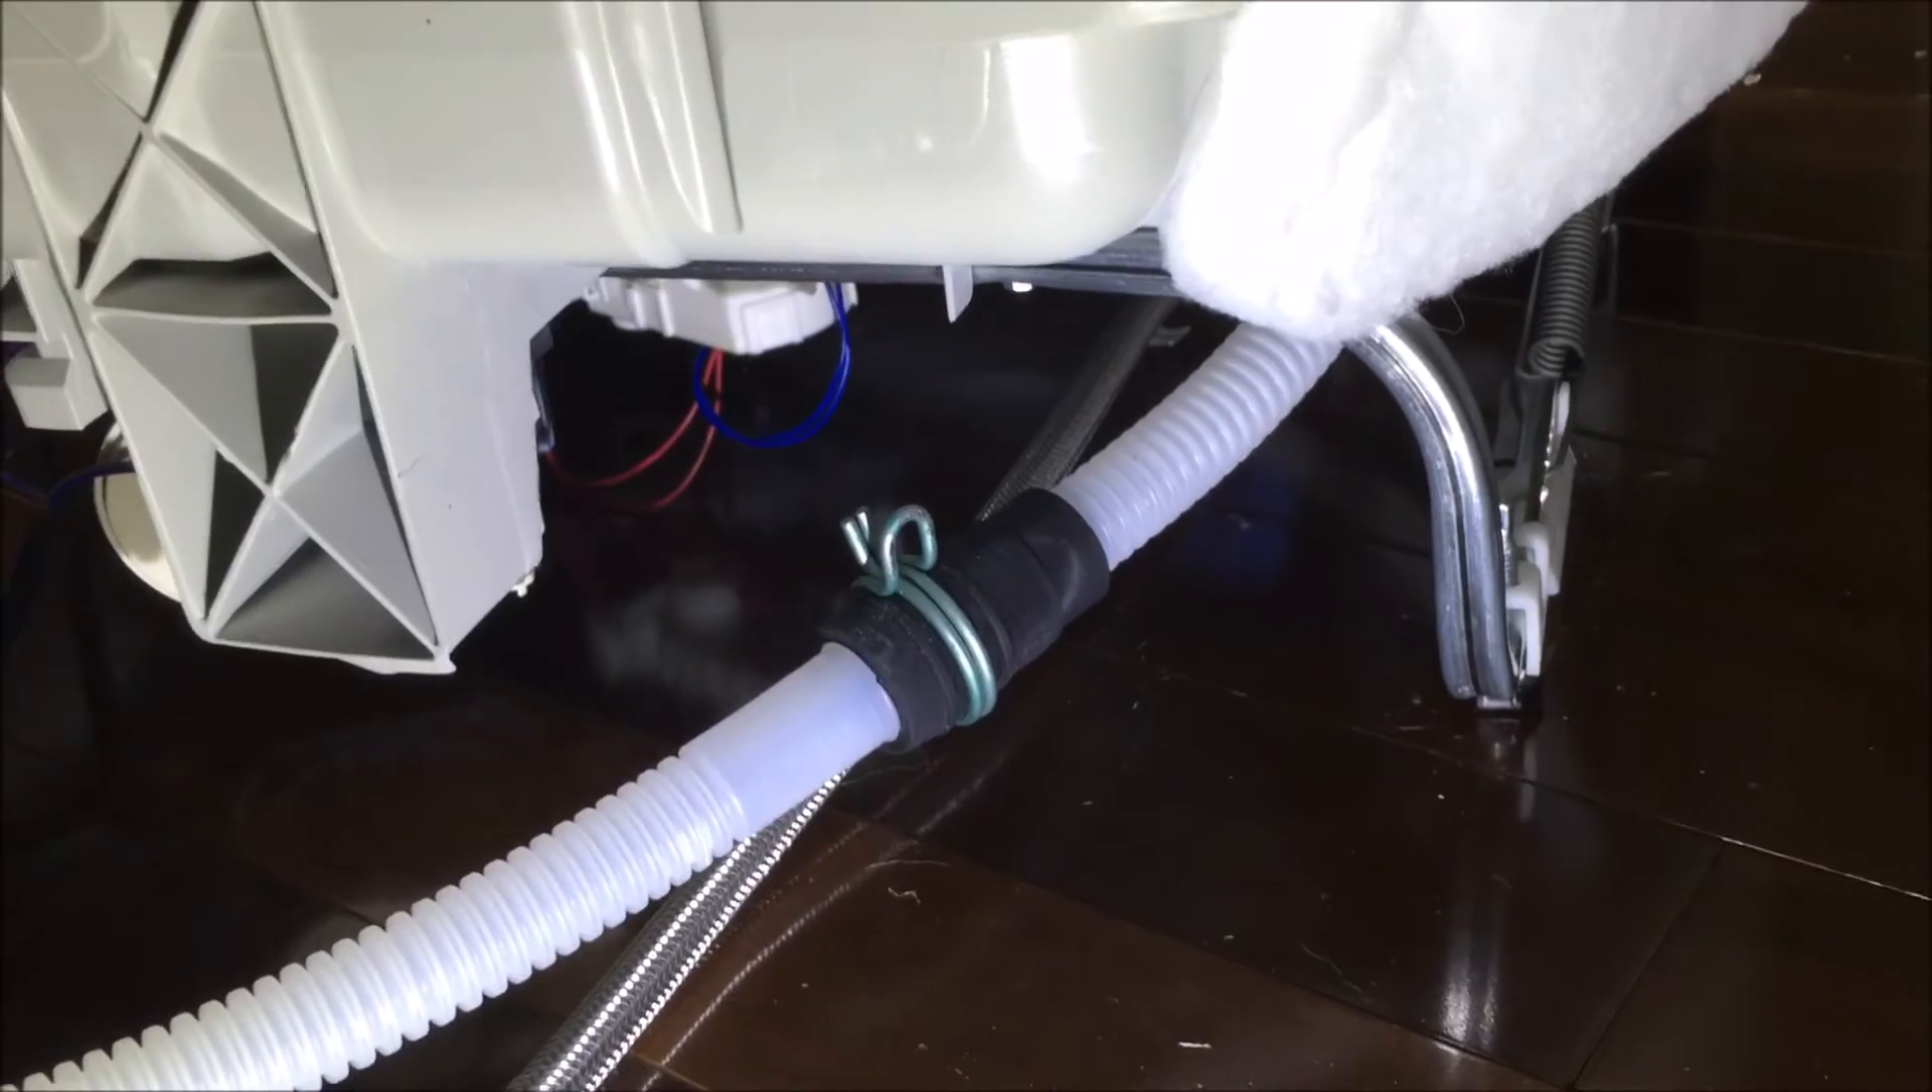So what he just did is he connected that drain hose to the bit of drain pipe that was underneath there and he just applied that little clamp, tighten that up.